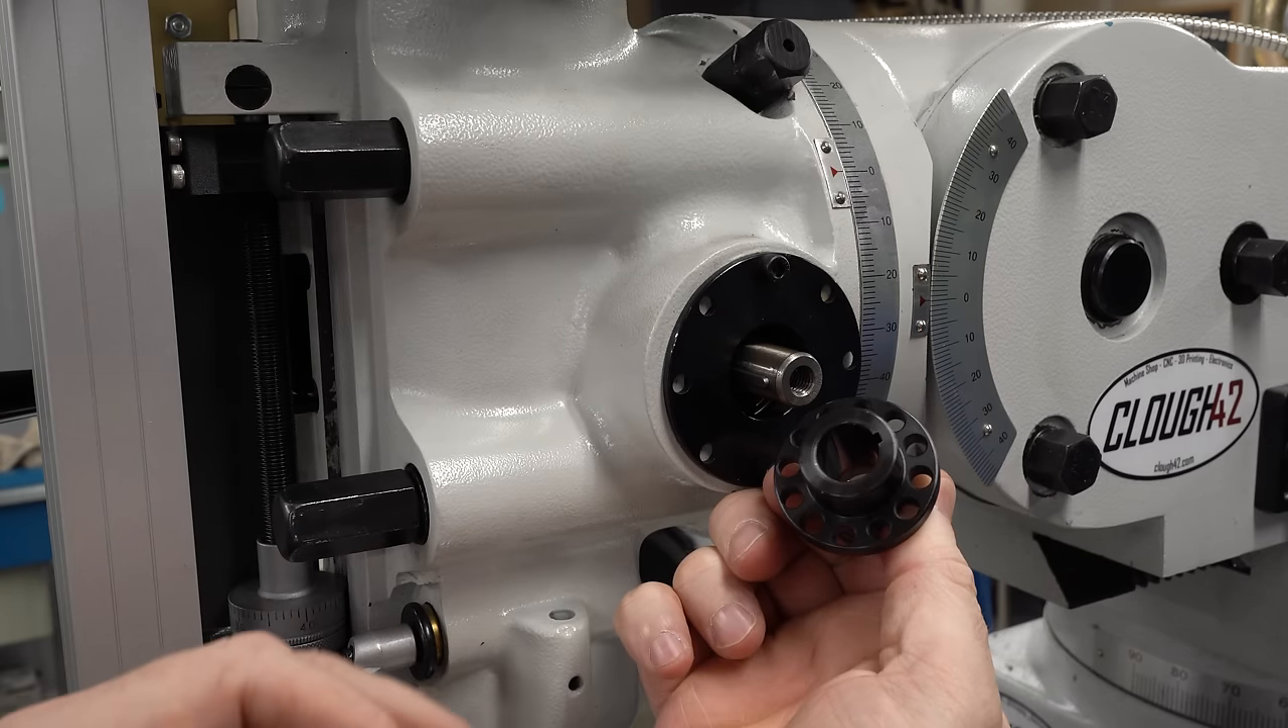And then the hub just pulls off. We've just got a shaft with a key.